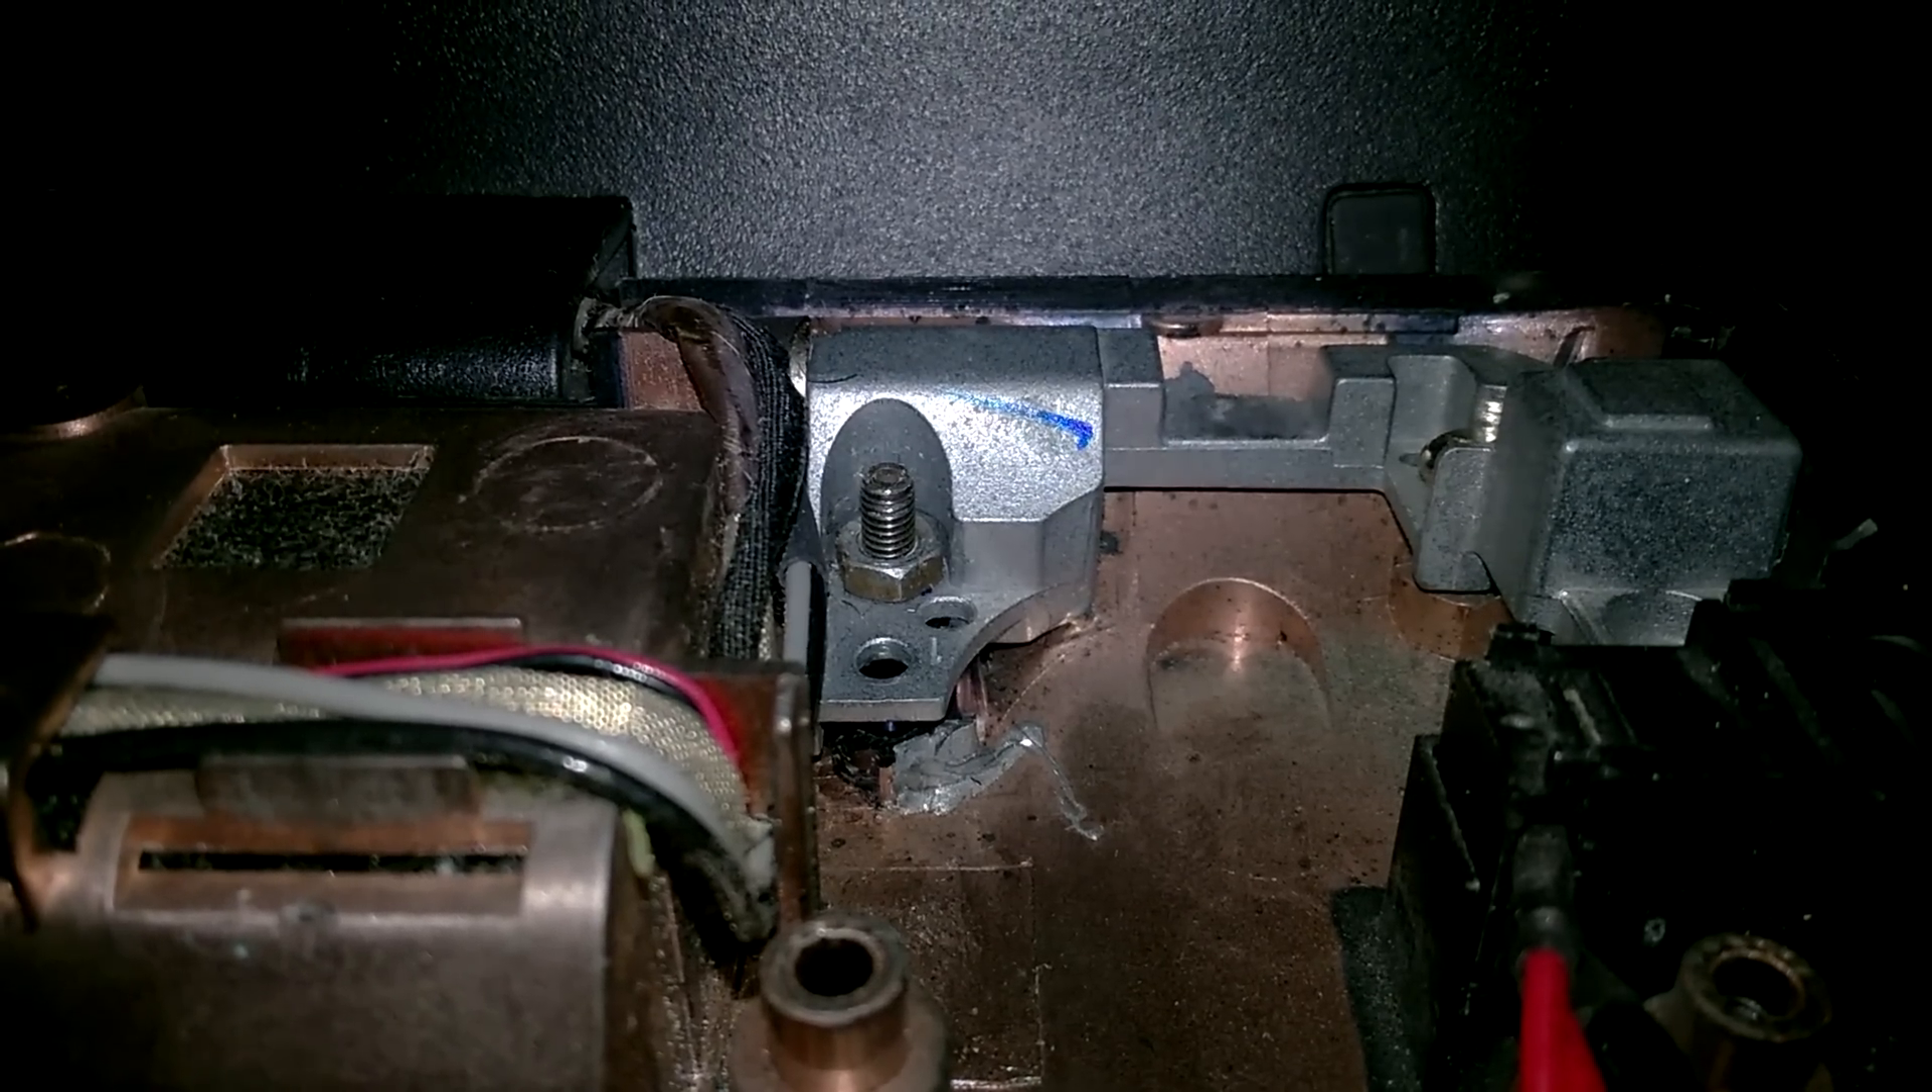Добыв небольшой болт из детского железного конструктора, я запихал его в родное подраздроченное отверстие и затянул гайкой.